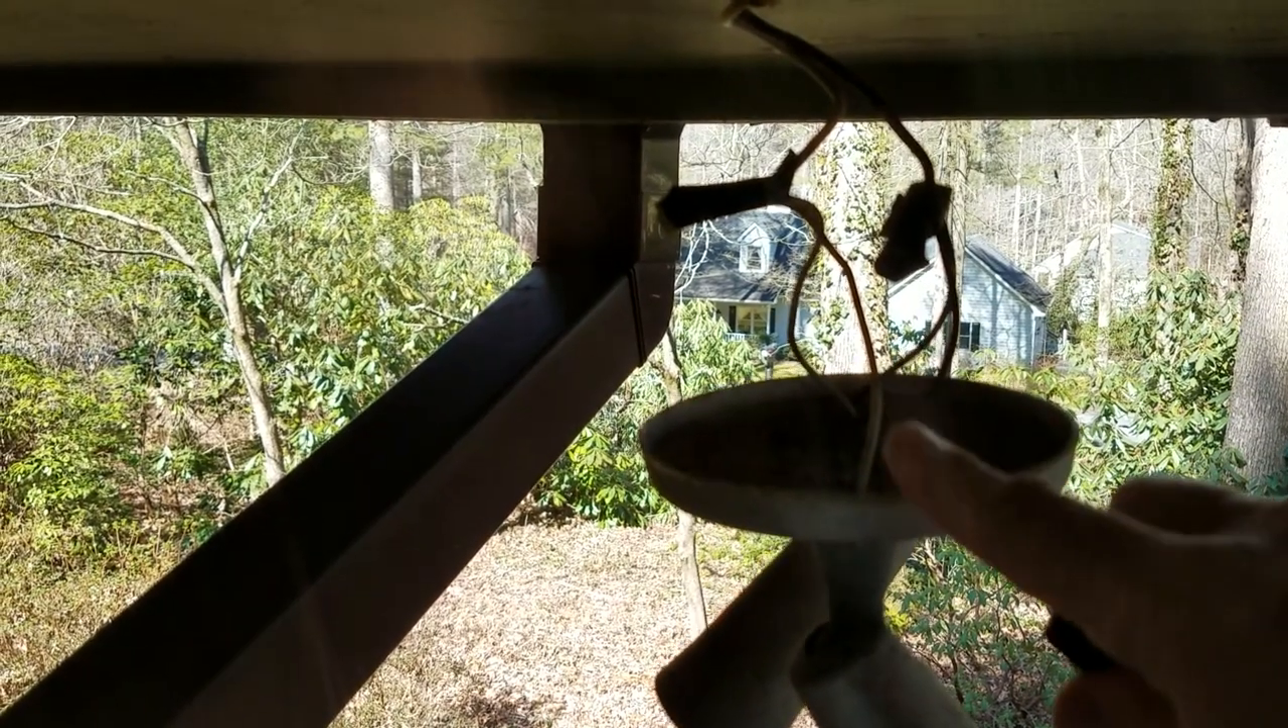As you can see, the fixture is dropped from the ceiling.